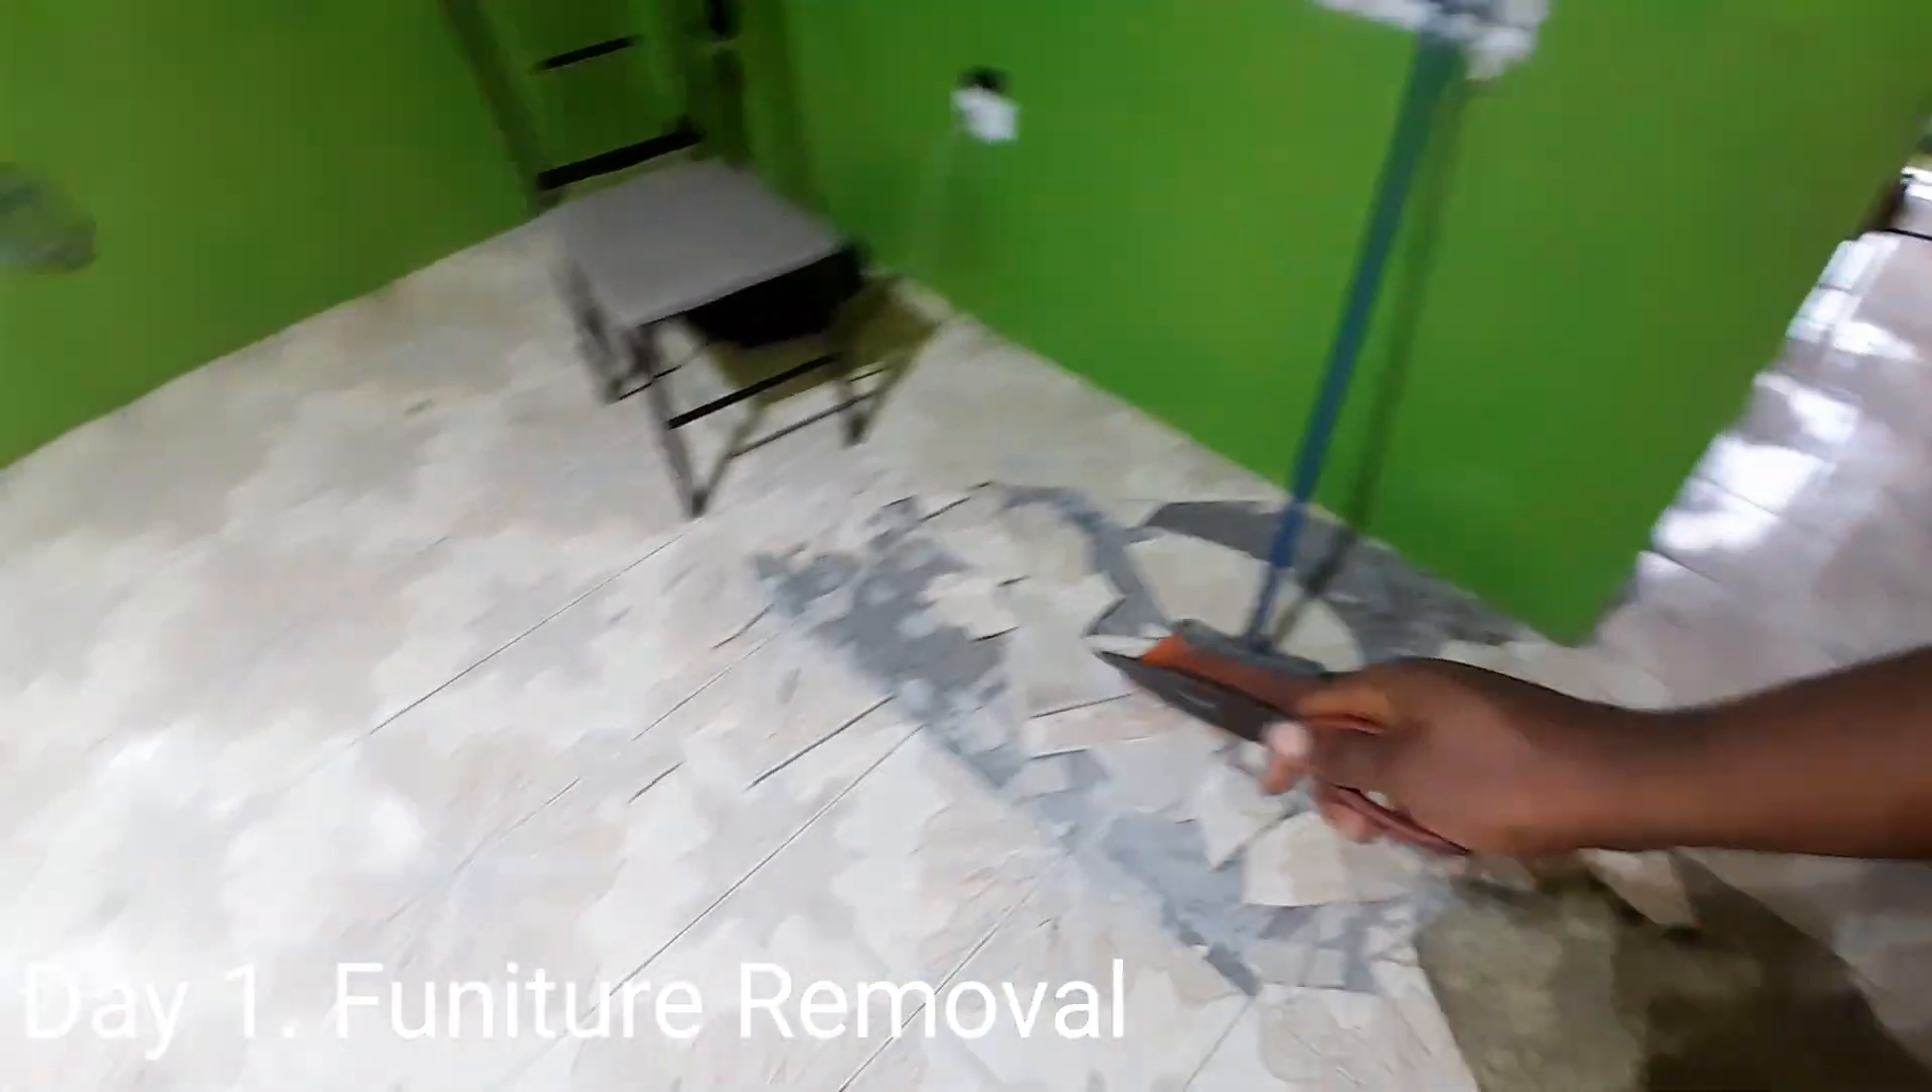I'm currently in the process to removing these tiles.